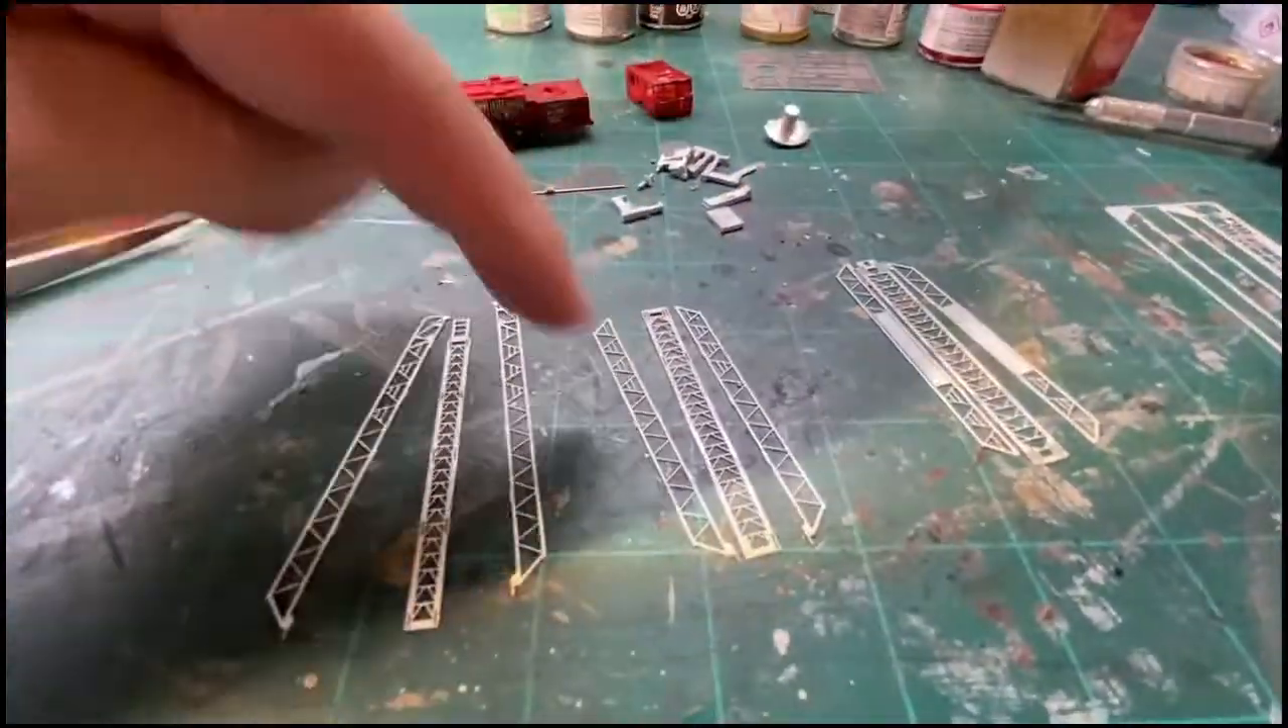Now that I have the etched metal pieces removed from the sprue, you'll notice that I have them in three different piles.